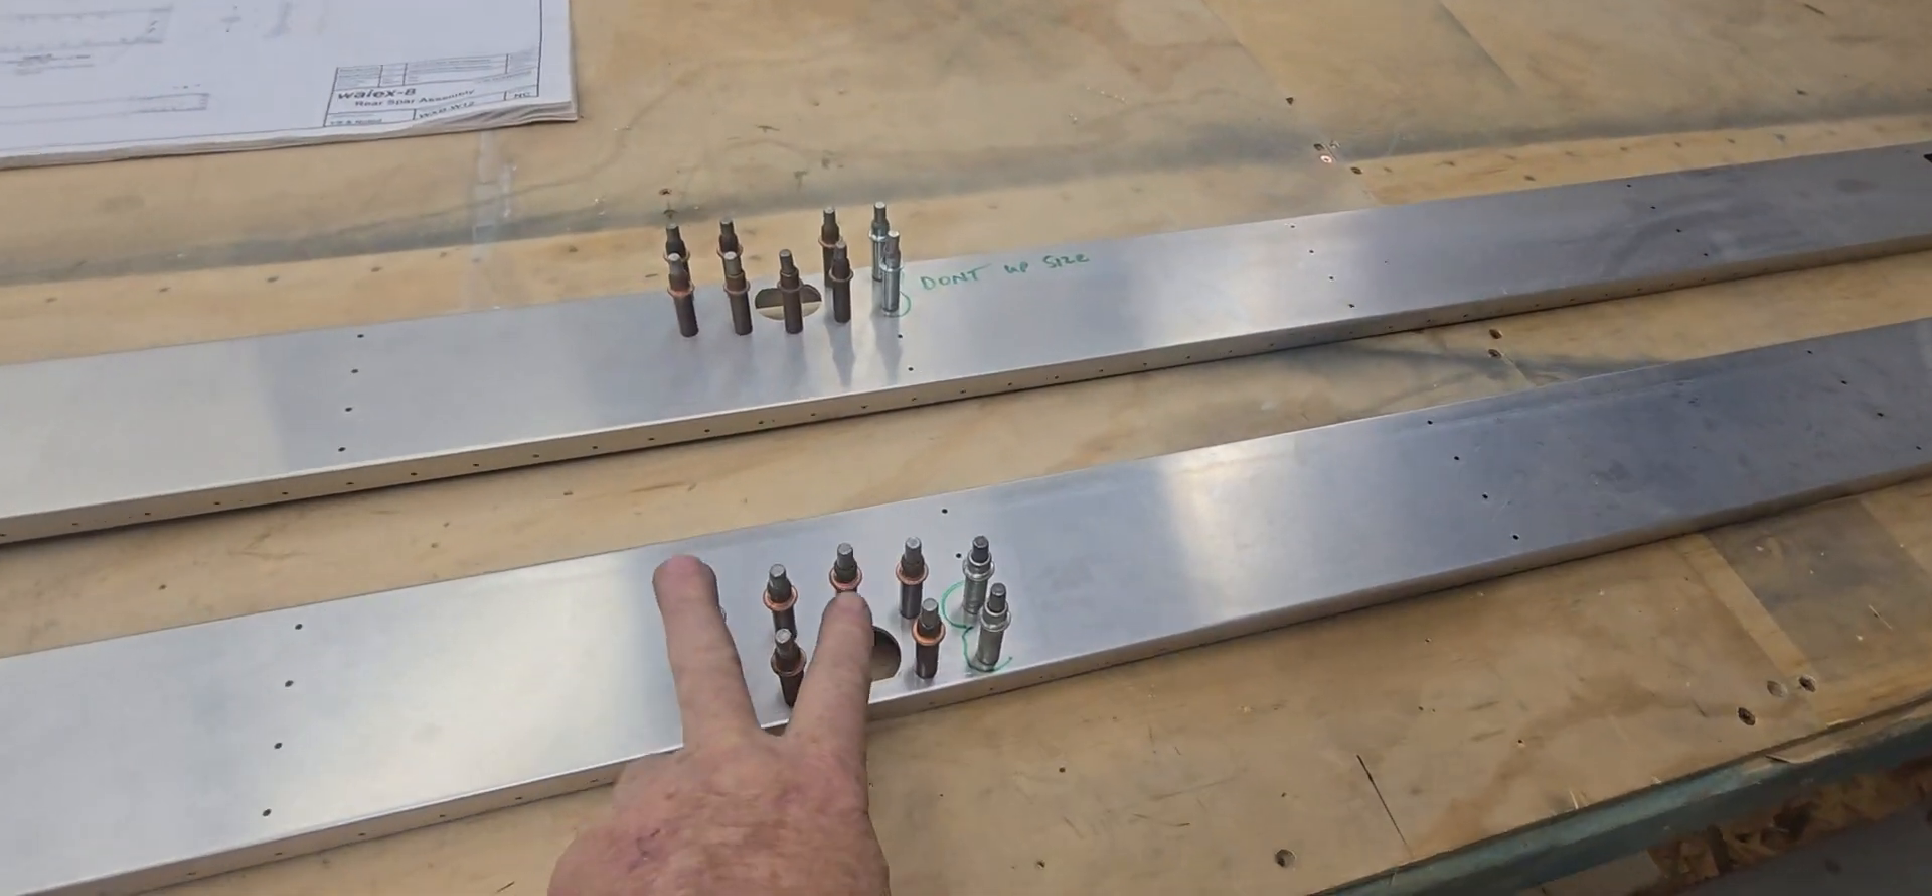Two spars are clecoed together and upsized to coppers on the doubler plates and left on the silver clecos for the ribs to go through.